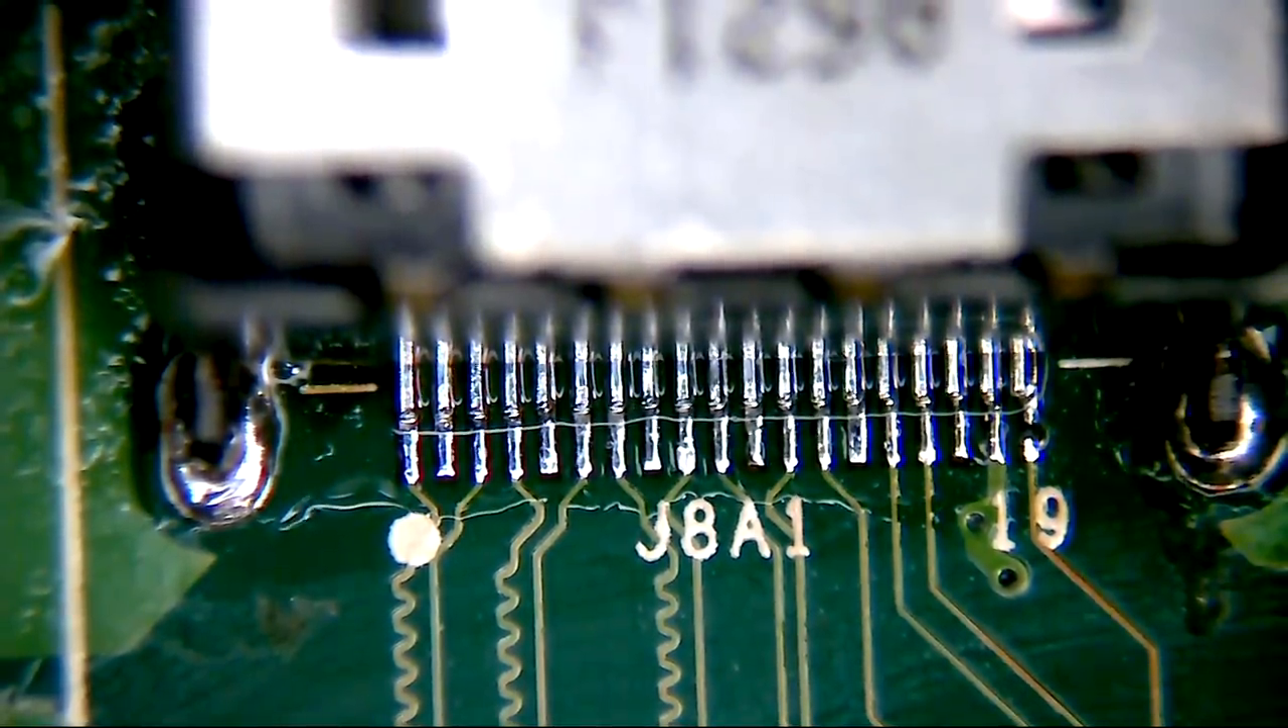So, we have our board with our HDMI swapped and soldered into position.